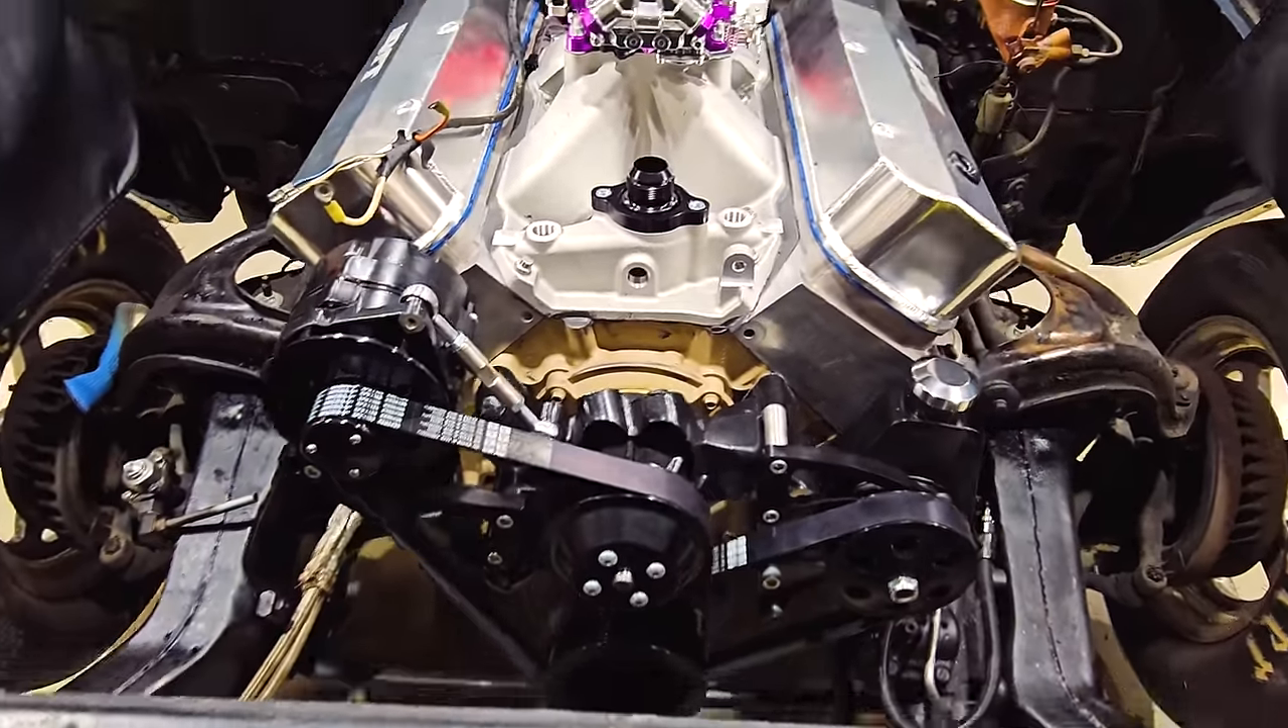The belts are on, all that looks great.